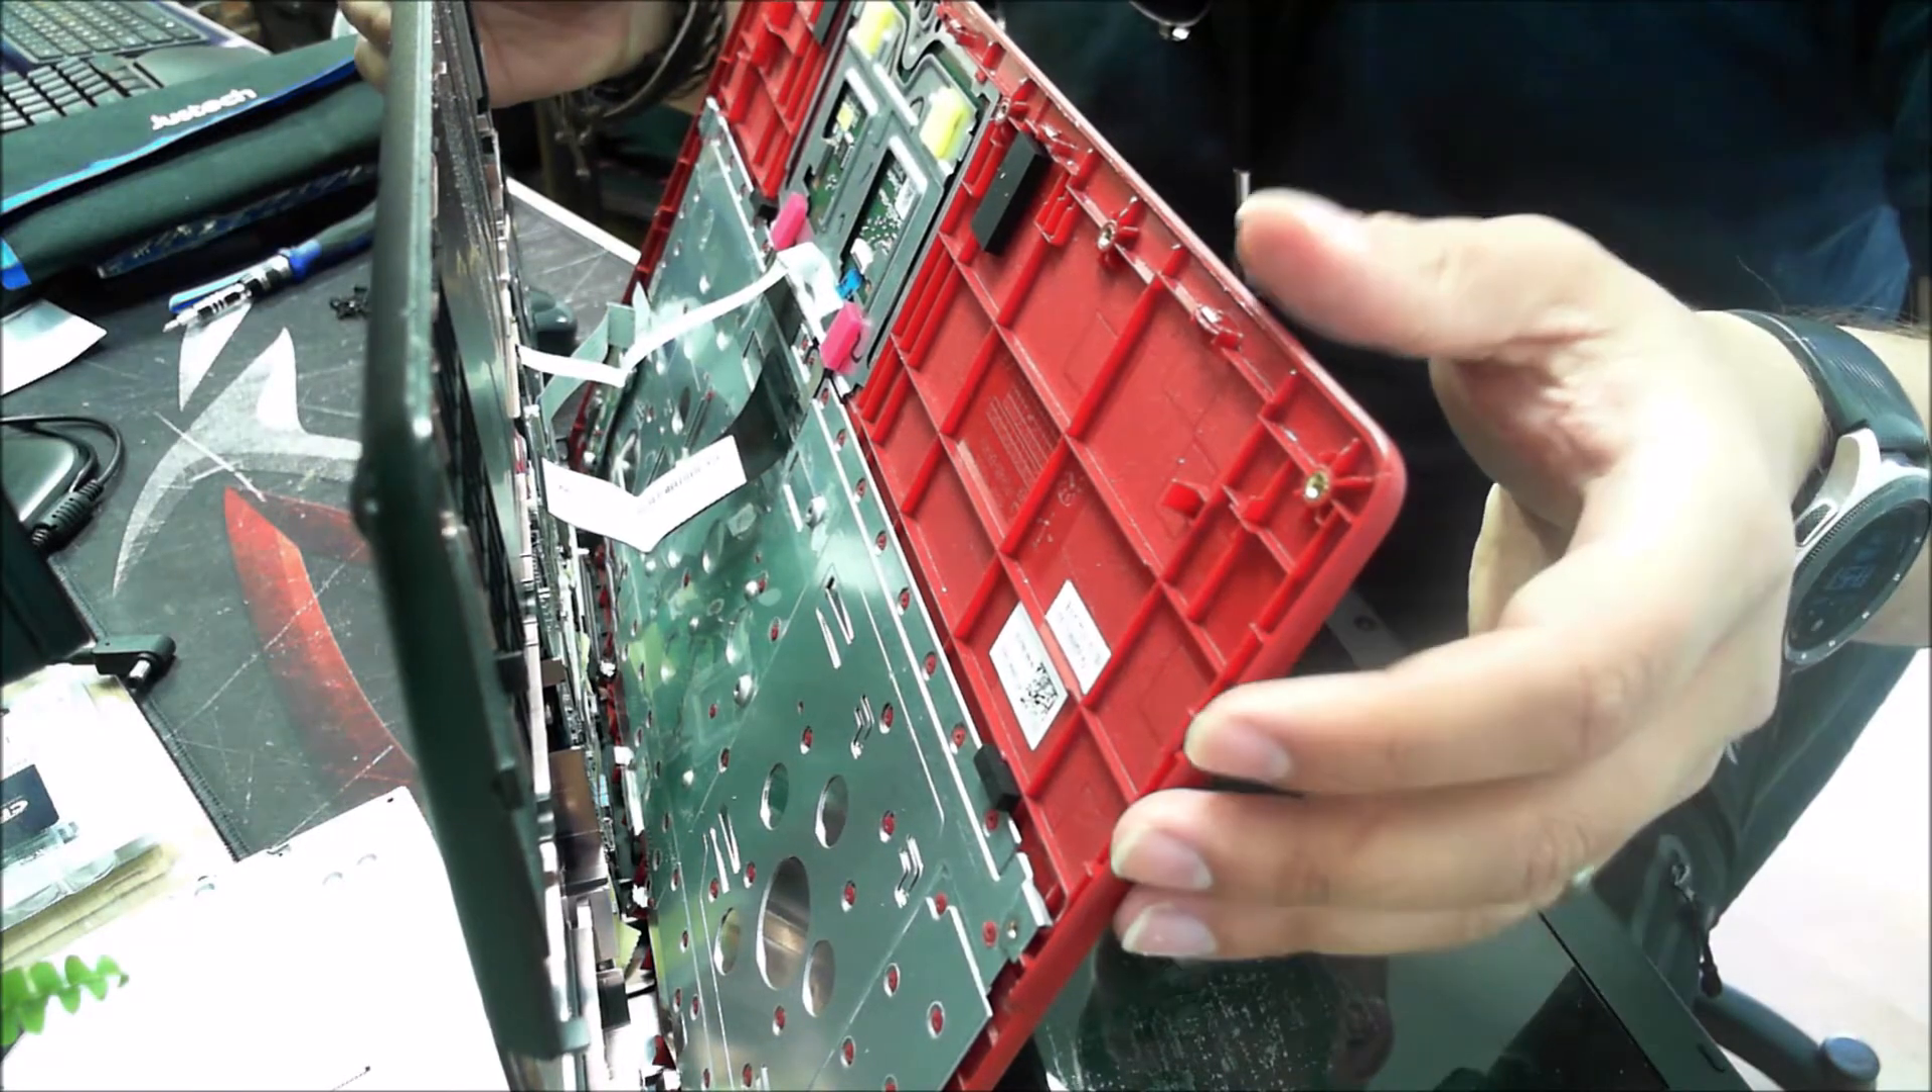So now we've separated the case from the main laptop.